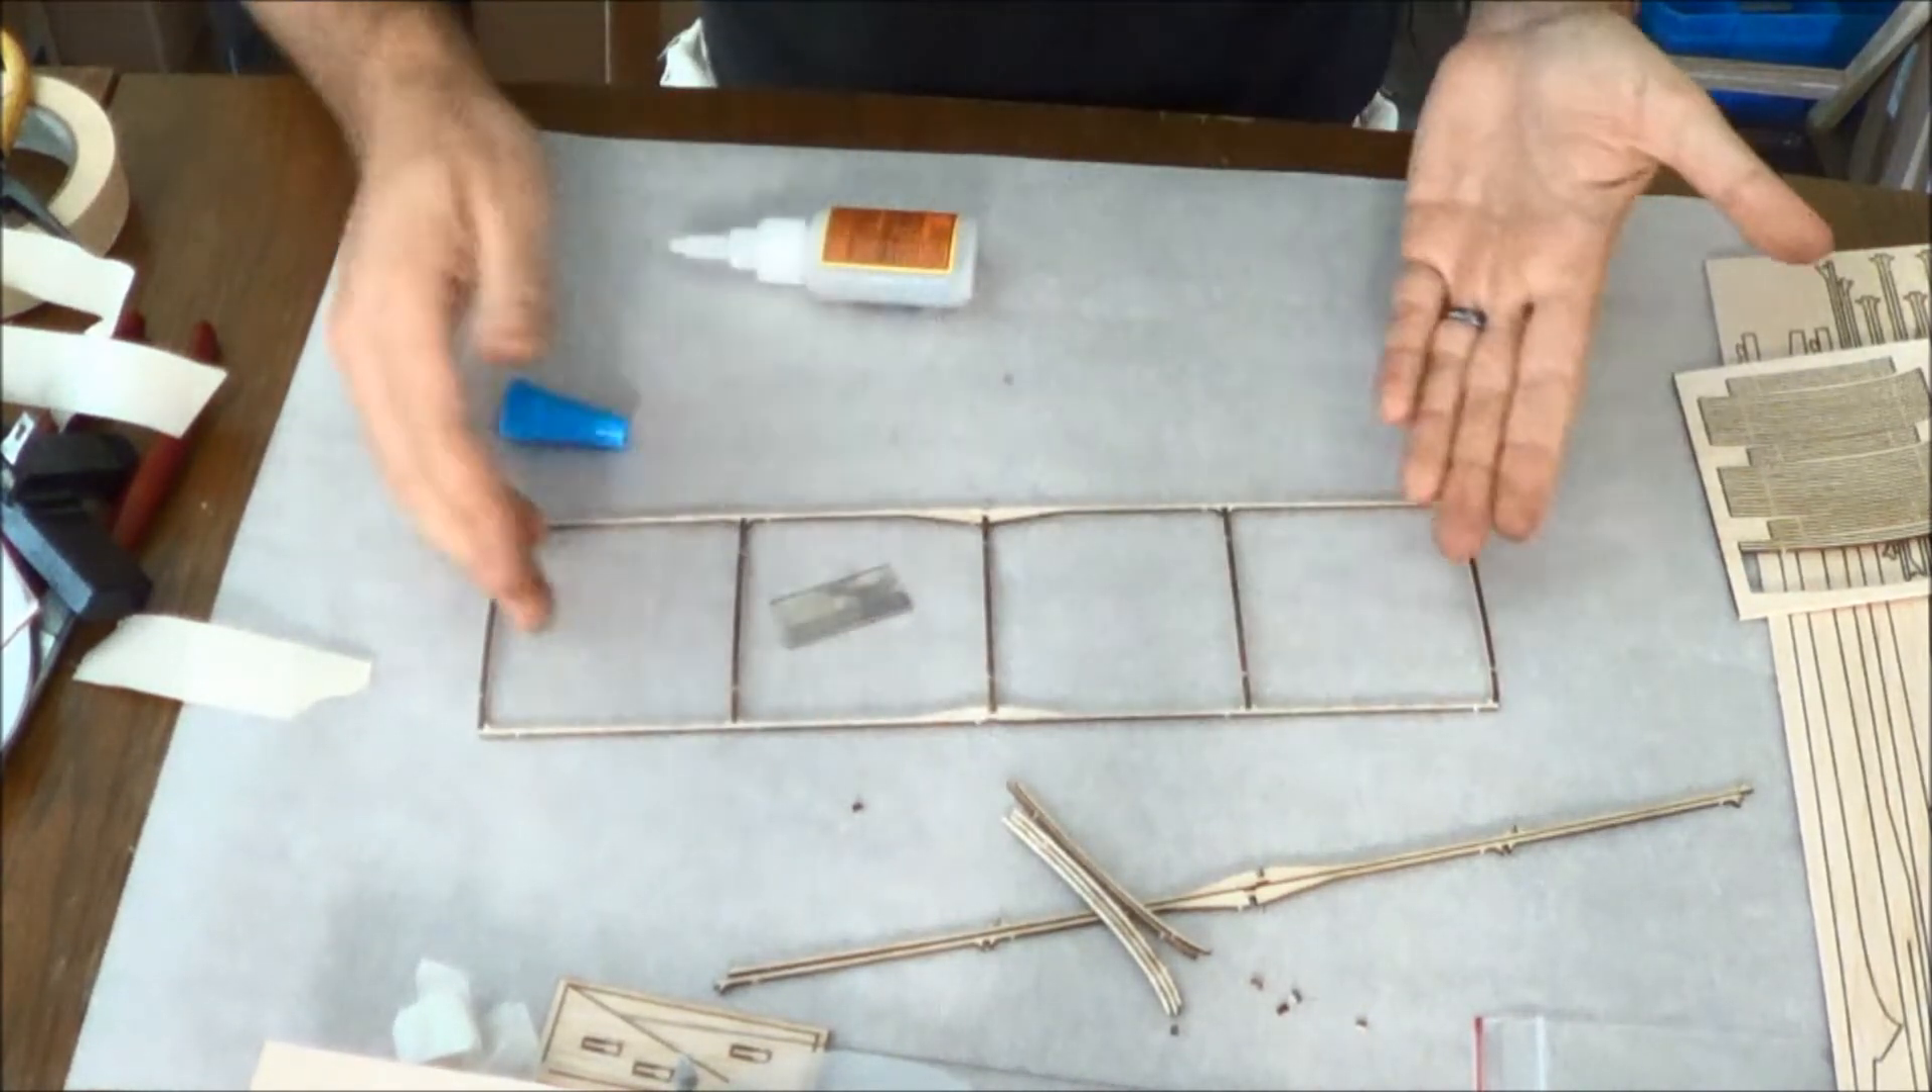And so there you have a completed wing.